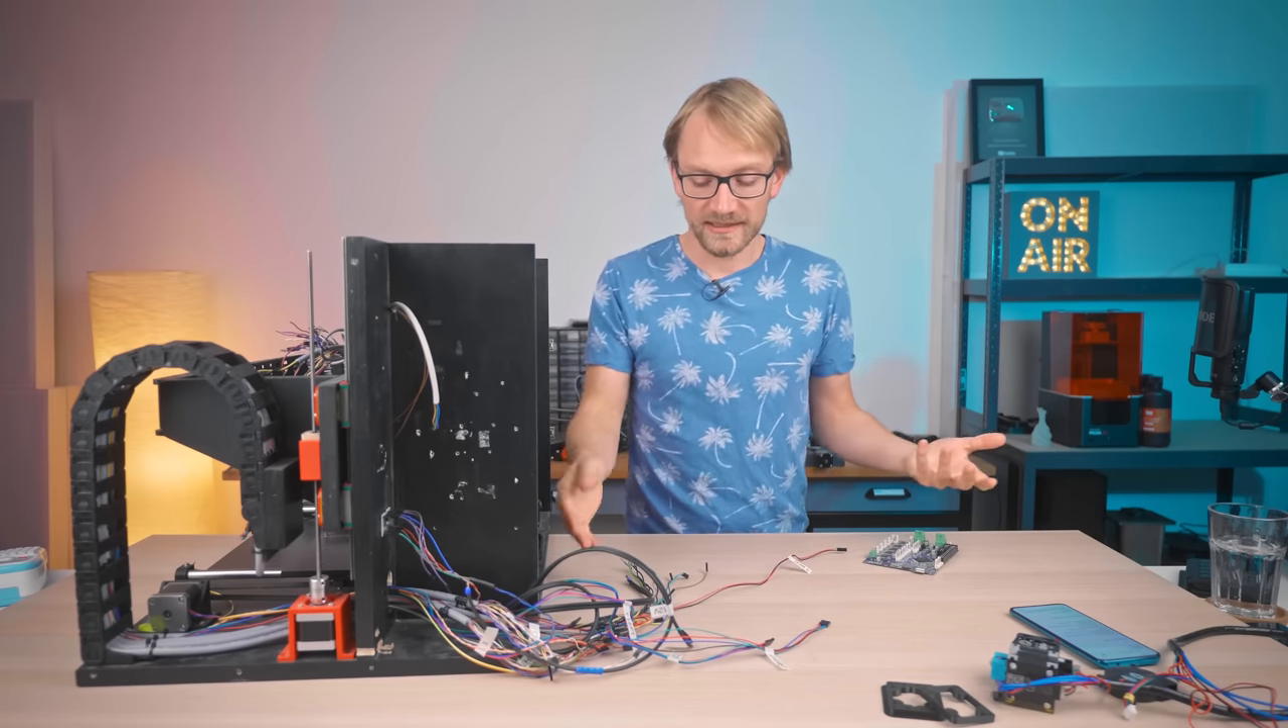So yeah, right now, this printer is pretty headless, there's just nothing in the electronics bay.